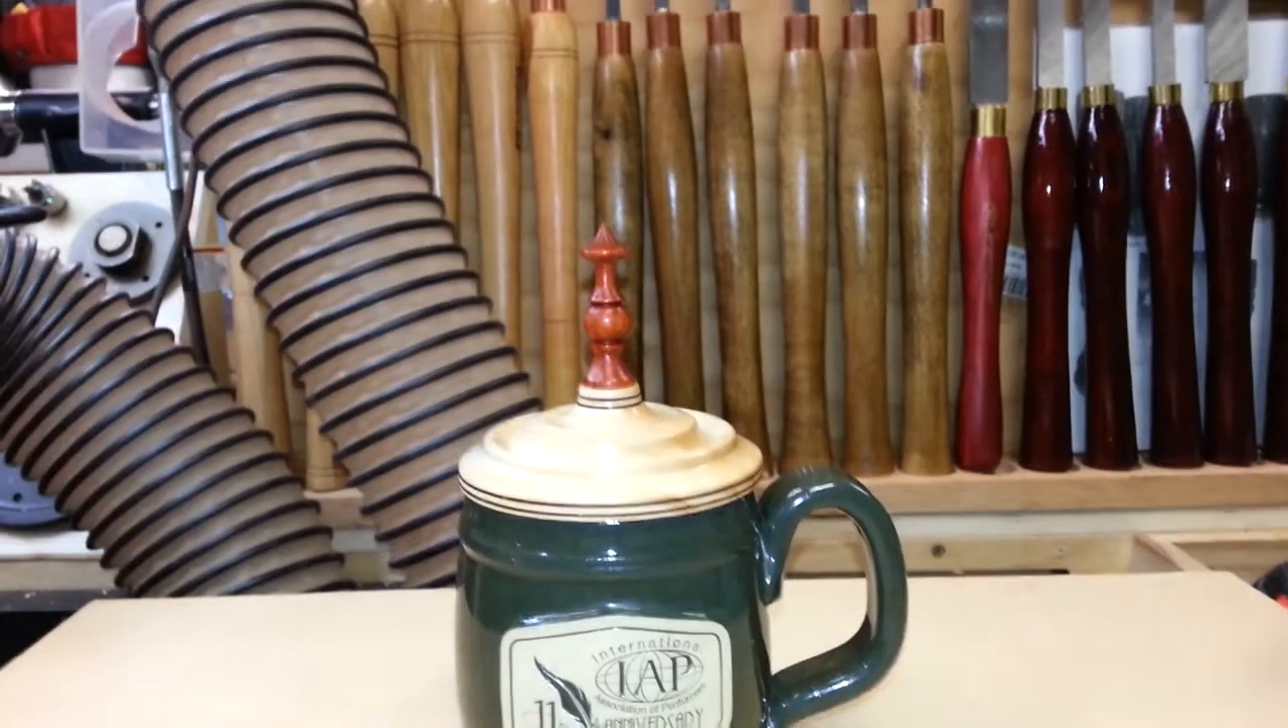The finial just sits right on top of the lid like that. And I will just now epoxy that in place.